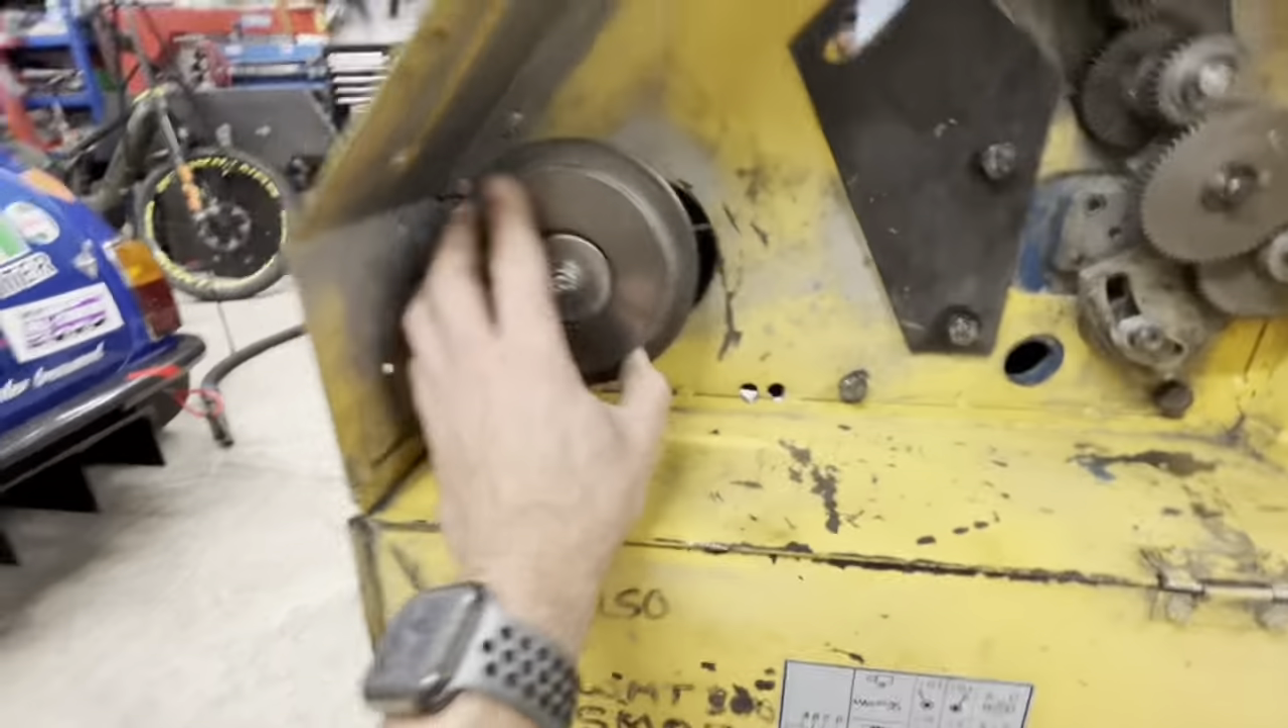We've got the pulley on.